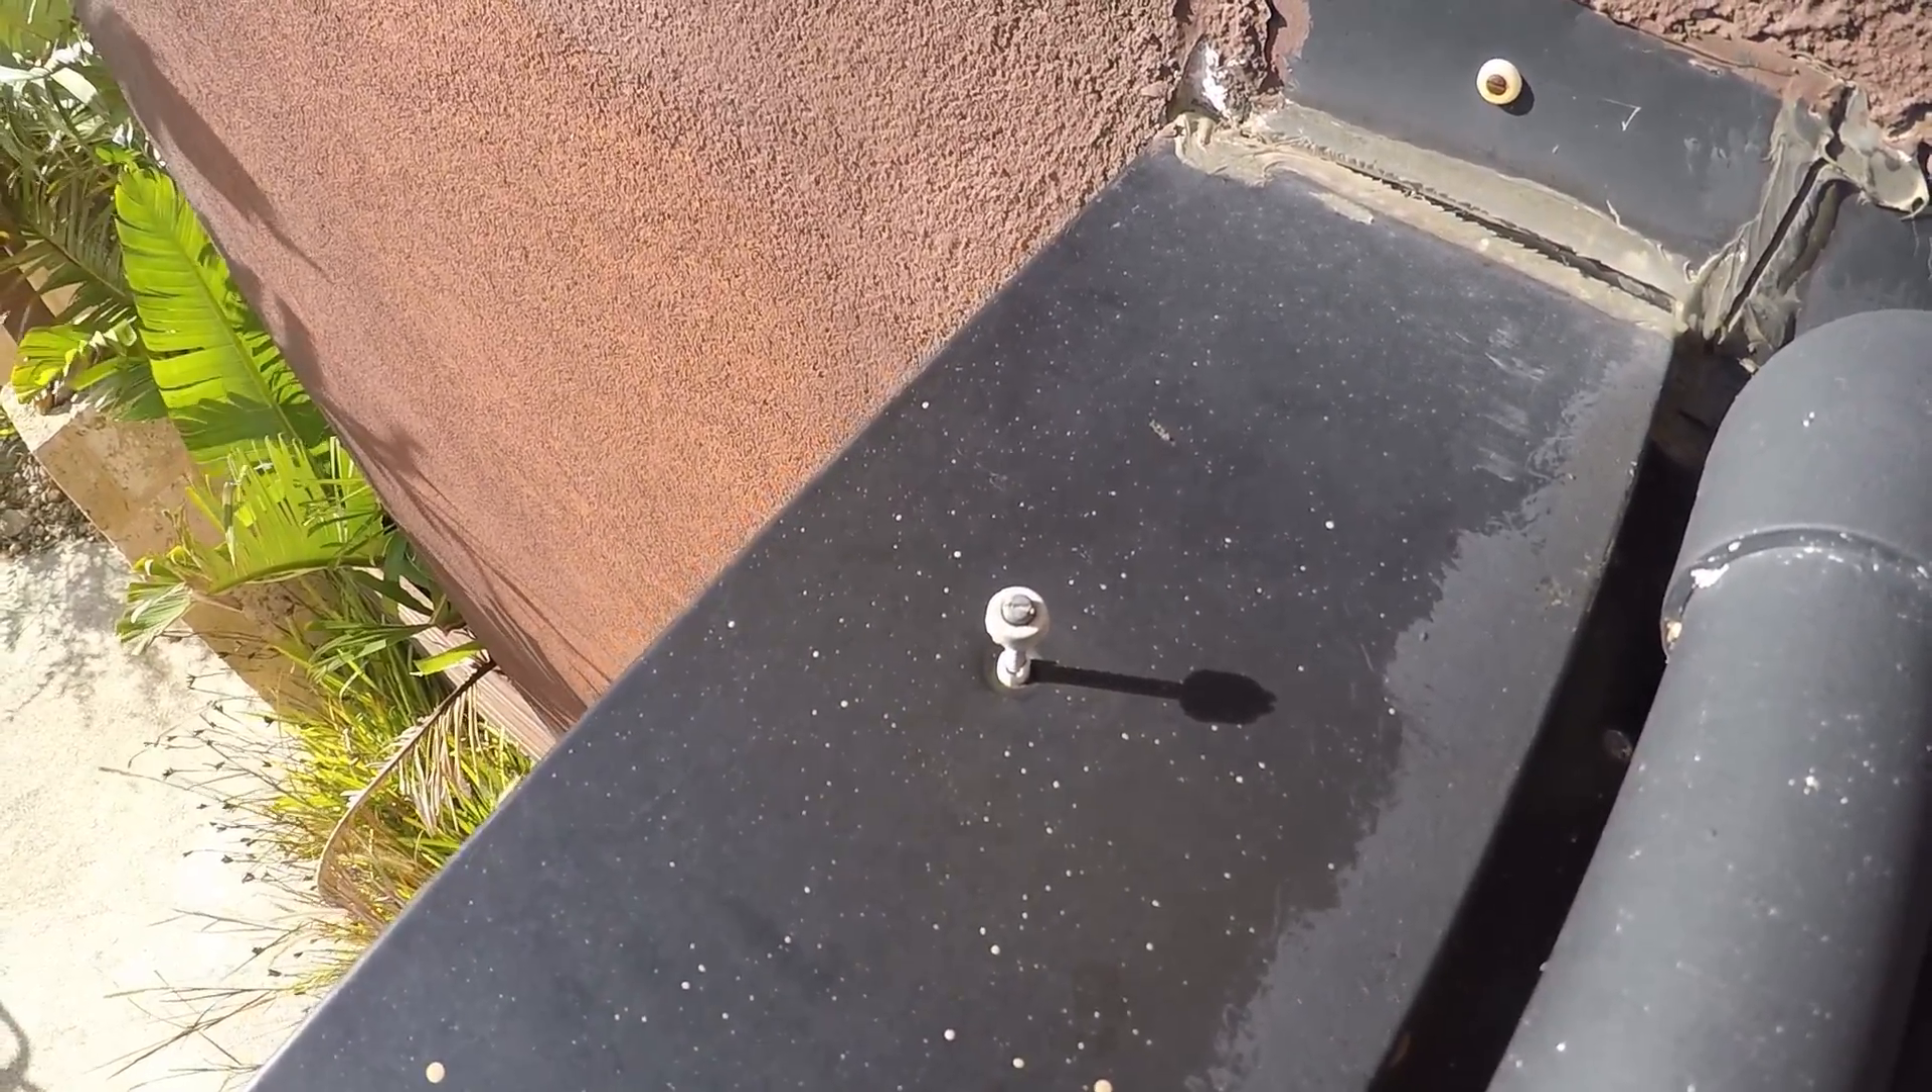The fixing here is popped out. Now this is going to be popping out on a regular basis from expansion contraction. The flashing's black. Look at this. Everything that's along there, you can see all those fixings along there is popping out. Now that's expansion contraction.